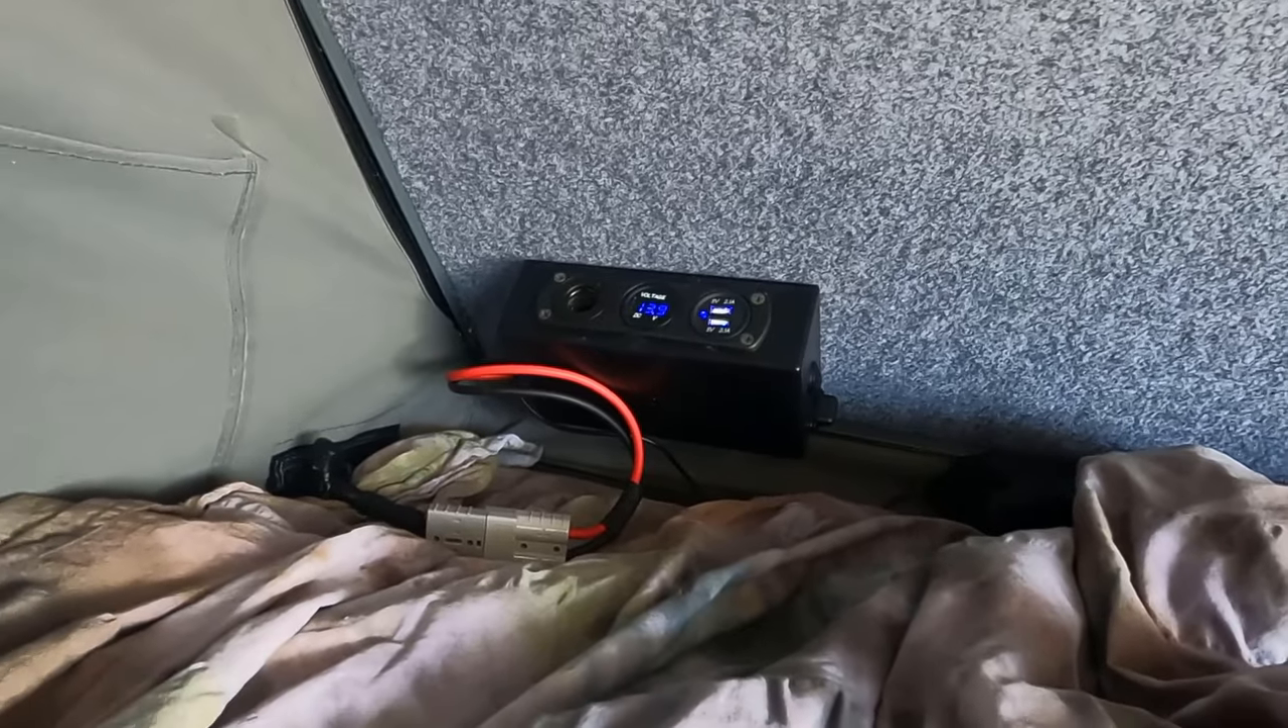Uh i've also added my power box that controls the power 12 volt power to the camper for charging phones and that sort of stuff.